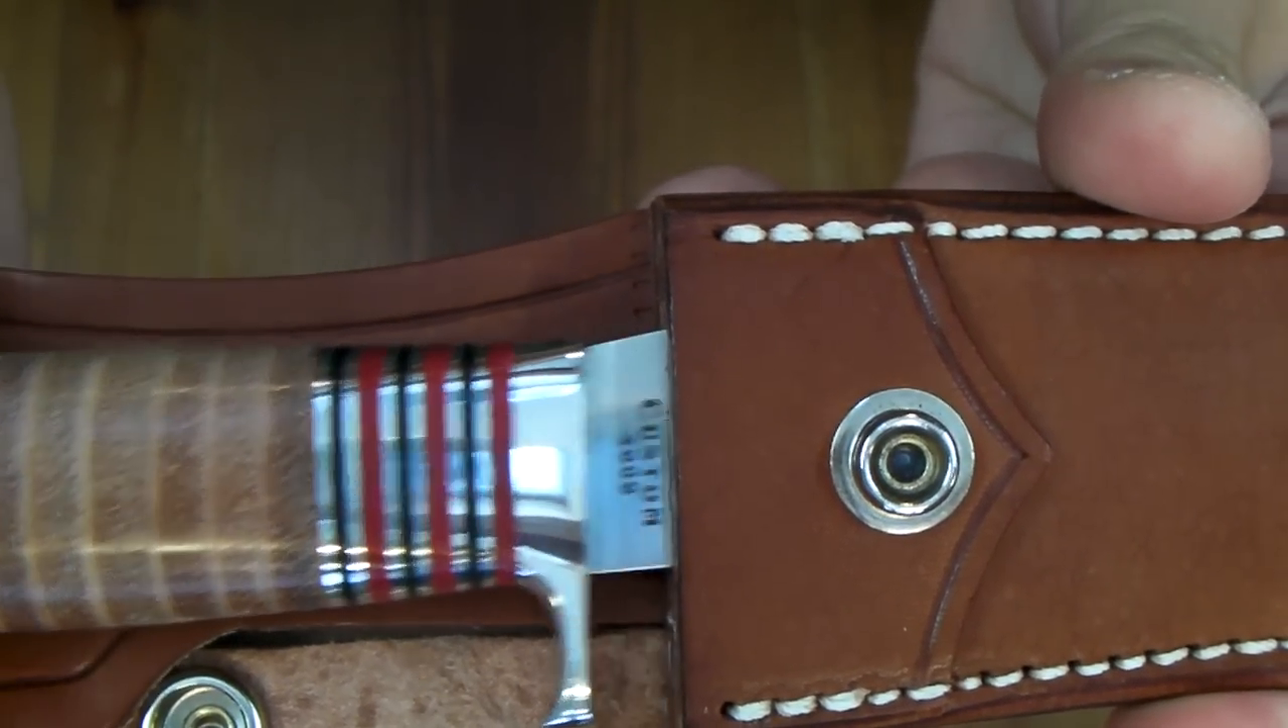Look look at some gap between the mouth of the sheath and the hilt.